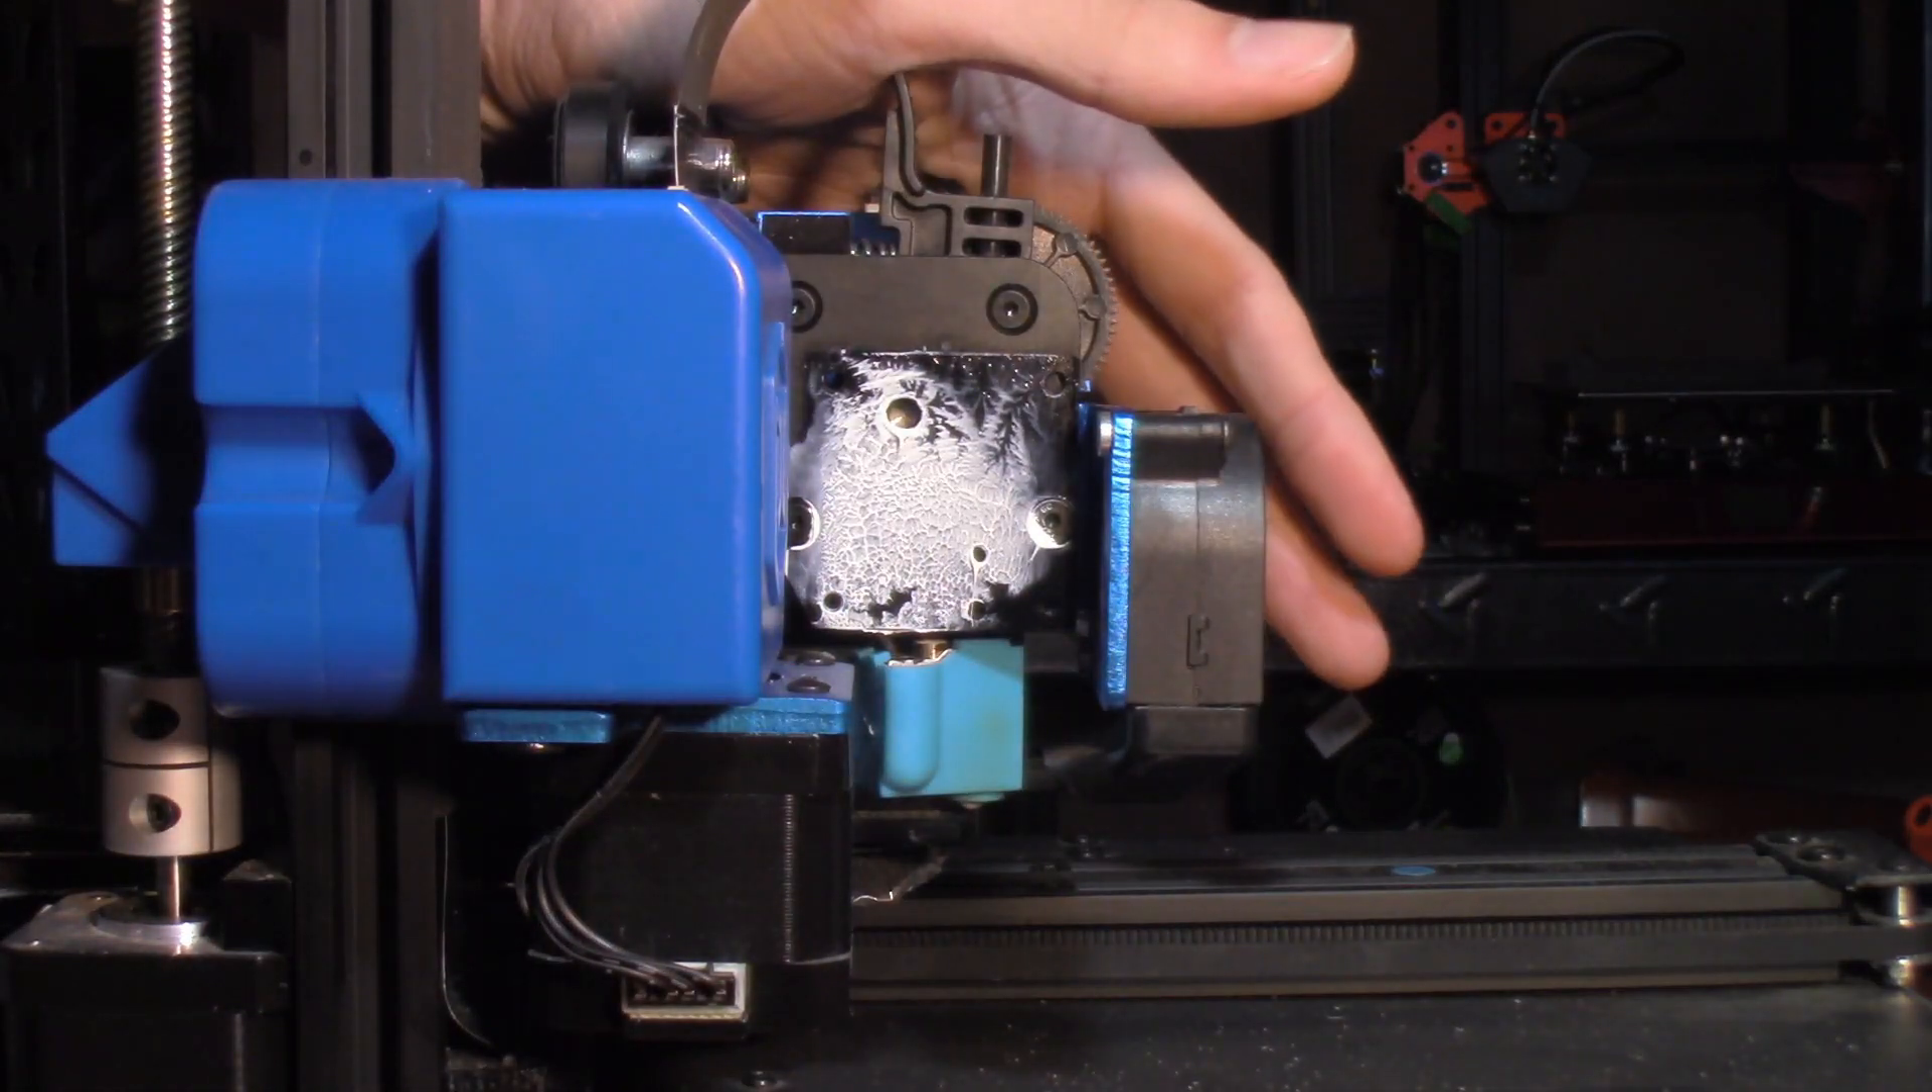Okay, now we've exposed the heat sink. And like I suspected, I had put some thermal compound on there.